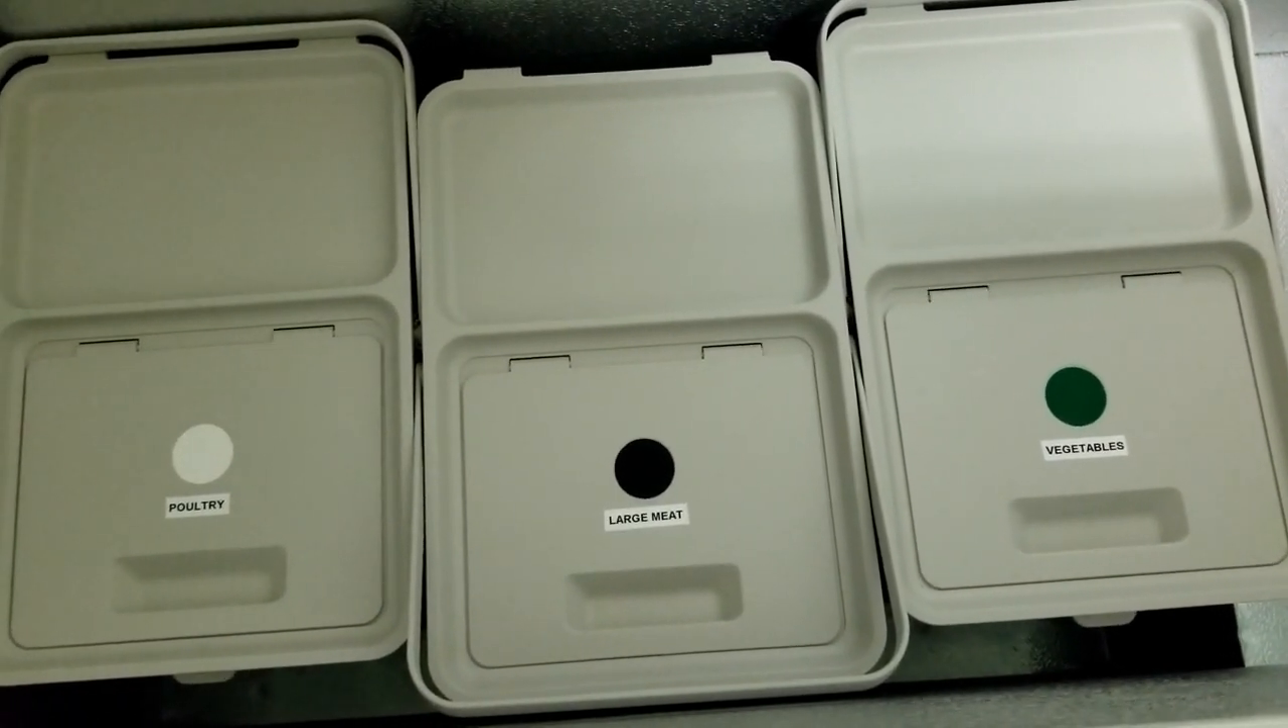As you can see, they do not fit in here perfectly. I had to offset them because of the handles.